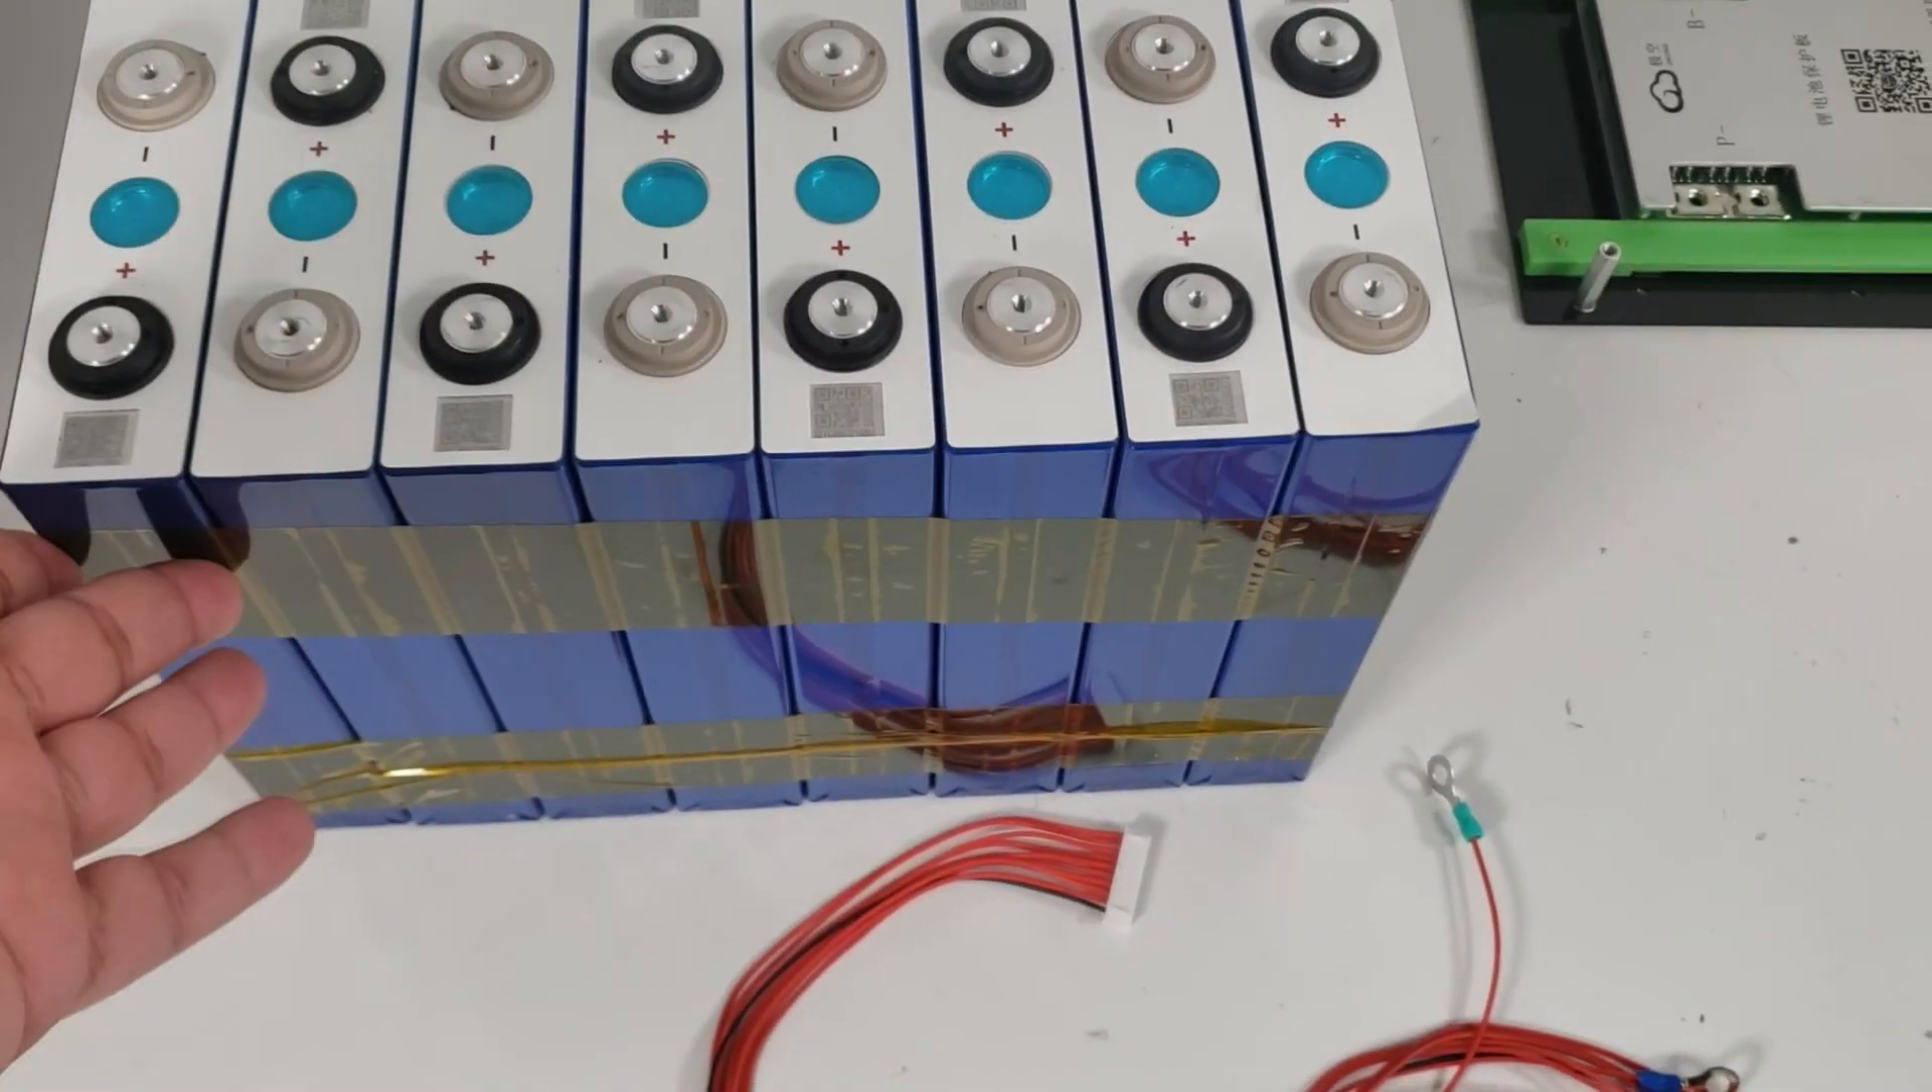Once you've set that up, we went ahead and wrapped the entire sort of structure around with Kapton tape. That's actually enough to keep these cells pretty much acting as if they were one large sort of continuous brick.